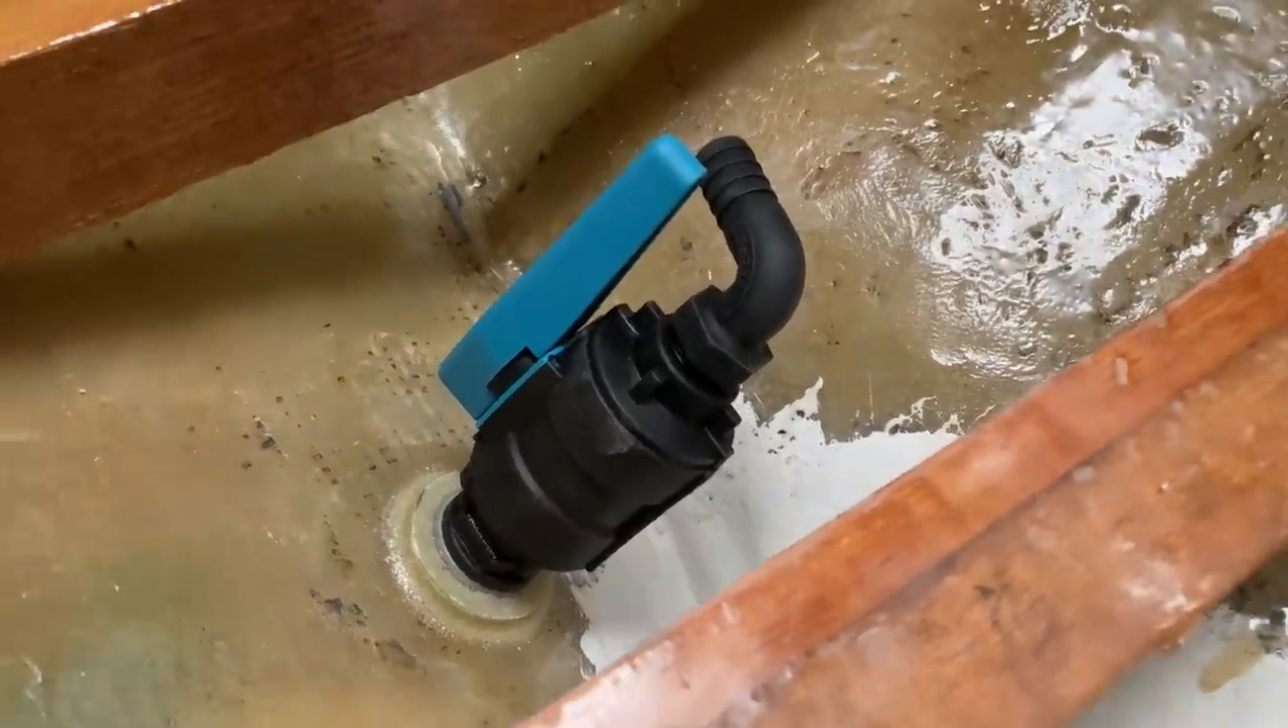Here's that seacock in place now and you can see it sits just below the top of the floor bearers.